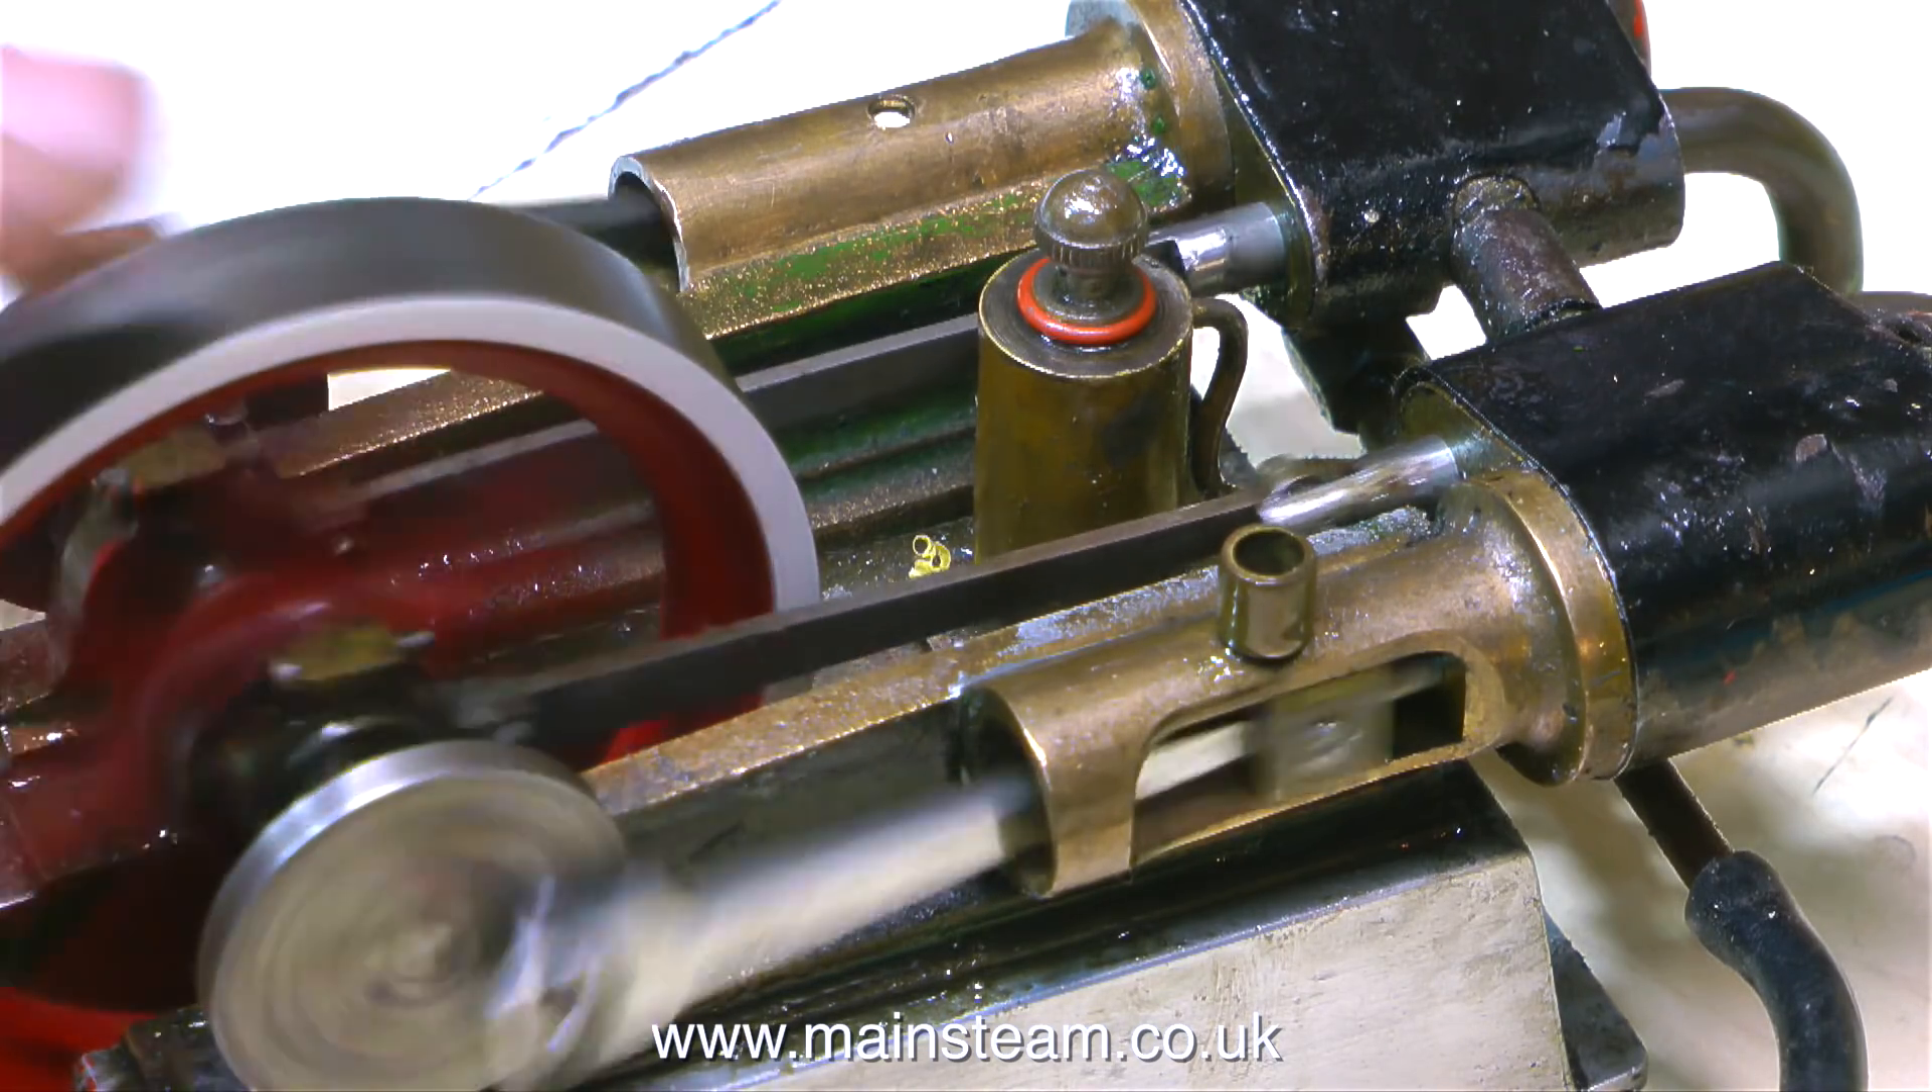In place of the fibre washer that crumbled to nothing, I've fitted an O-ring temporarily.